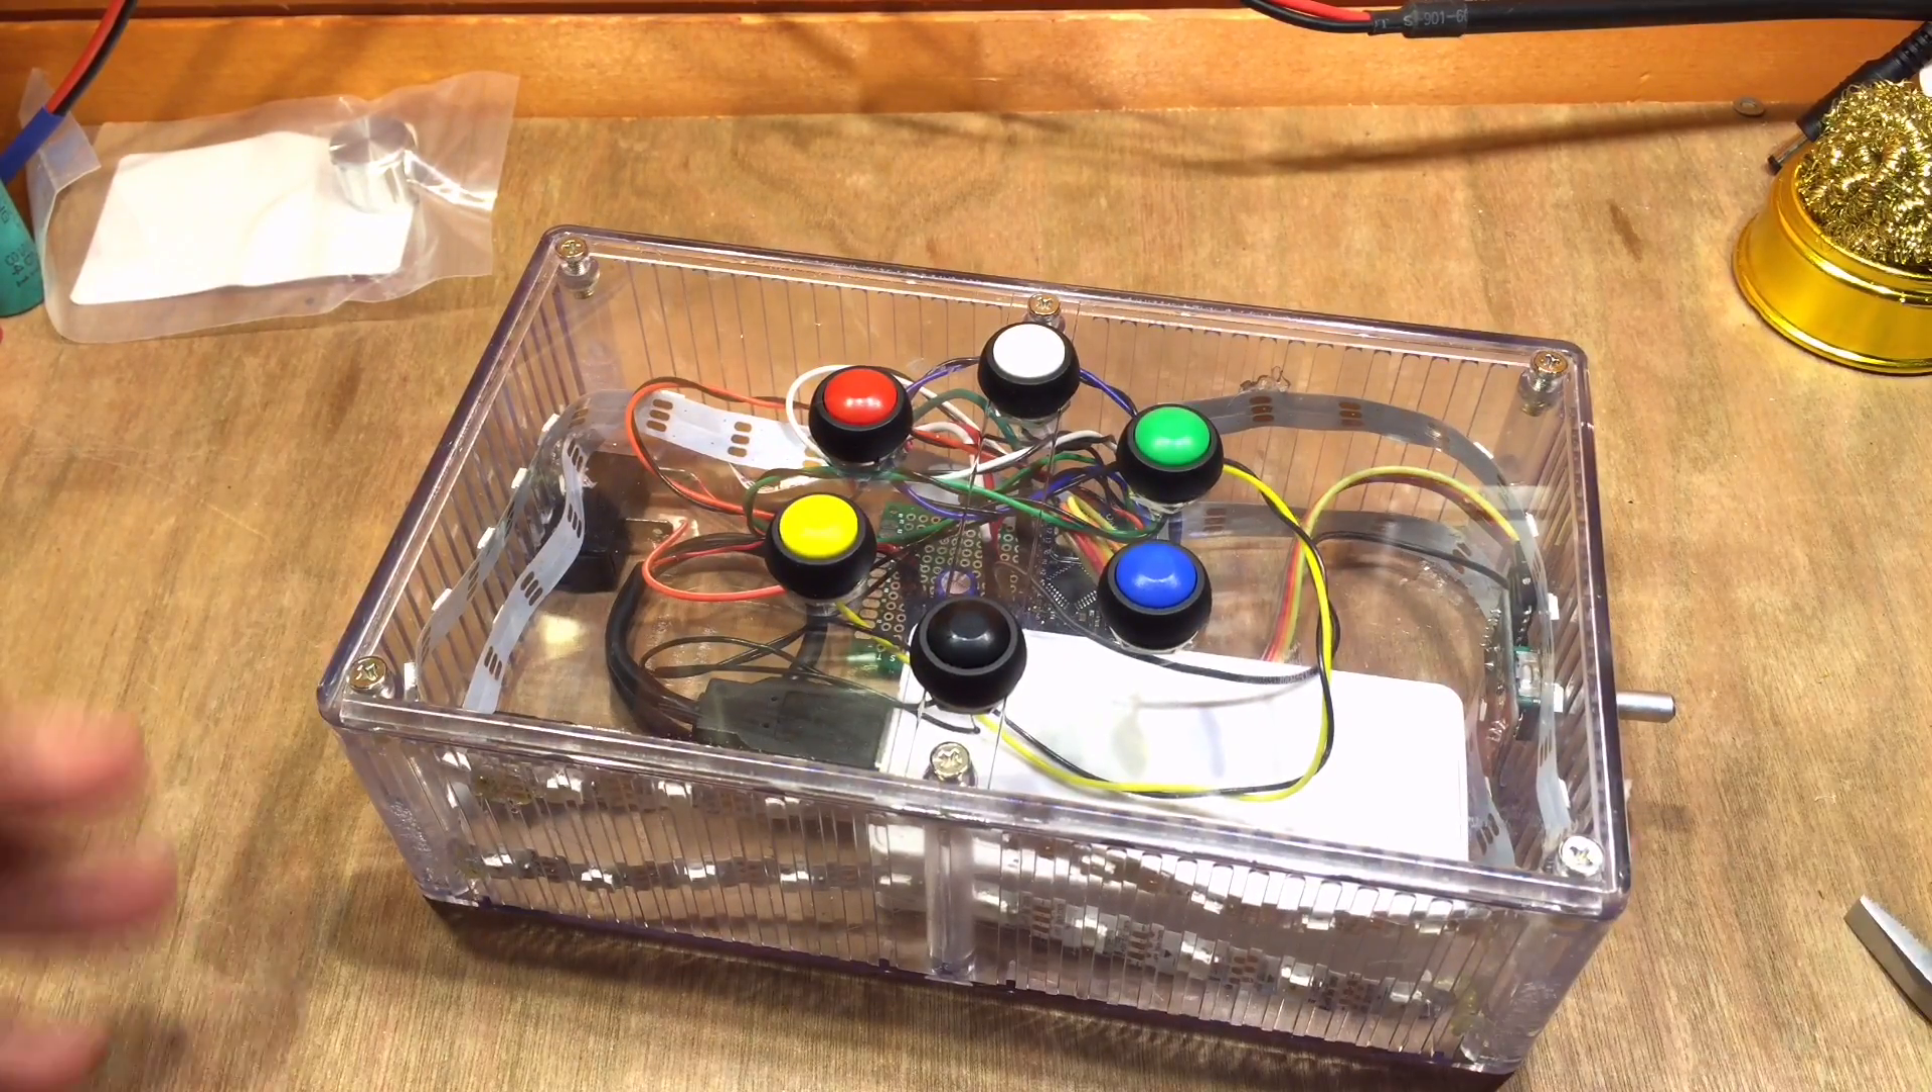So I've screwed the lid down so it's nice and secure.